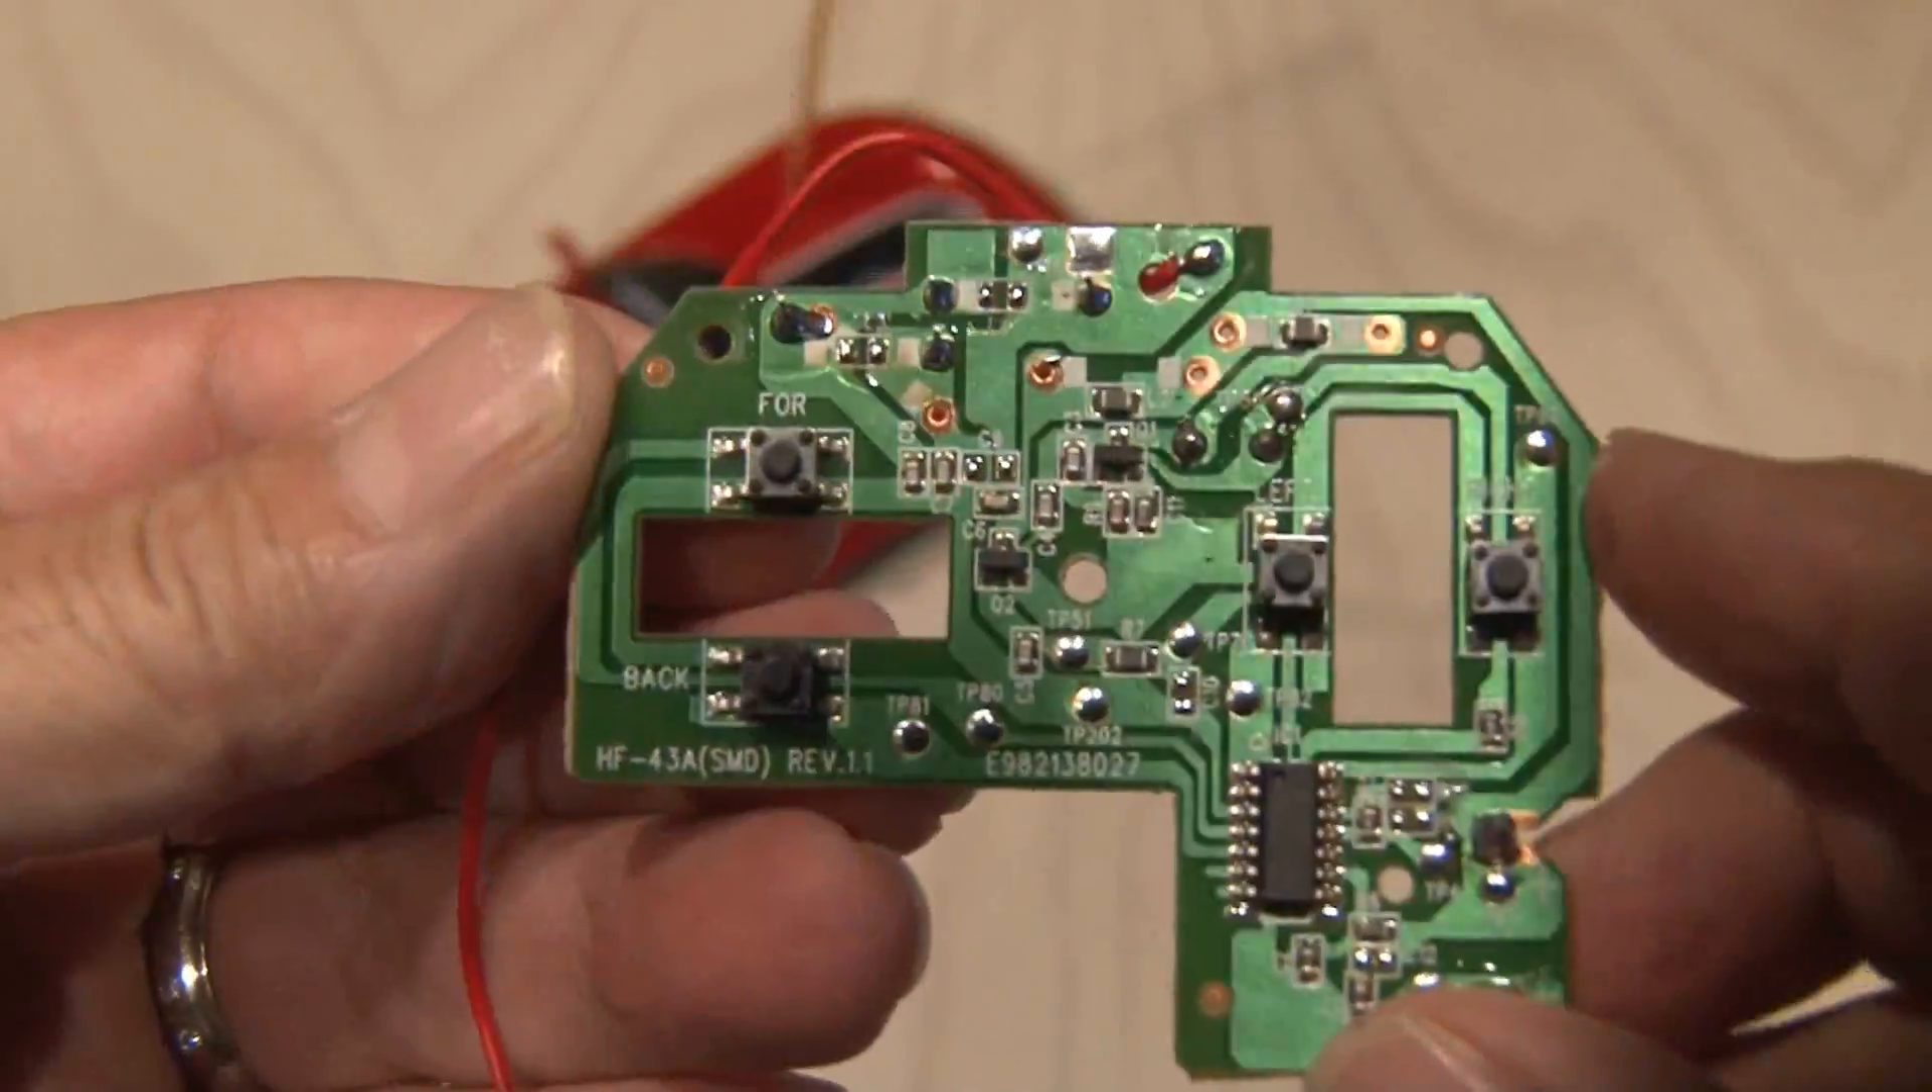The handheld control, or transmitter, came apart with a couple of screws and left me with the main circuit board that we'll be using.